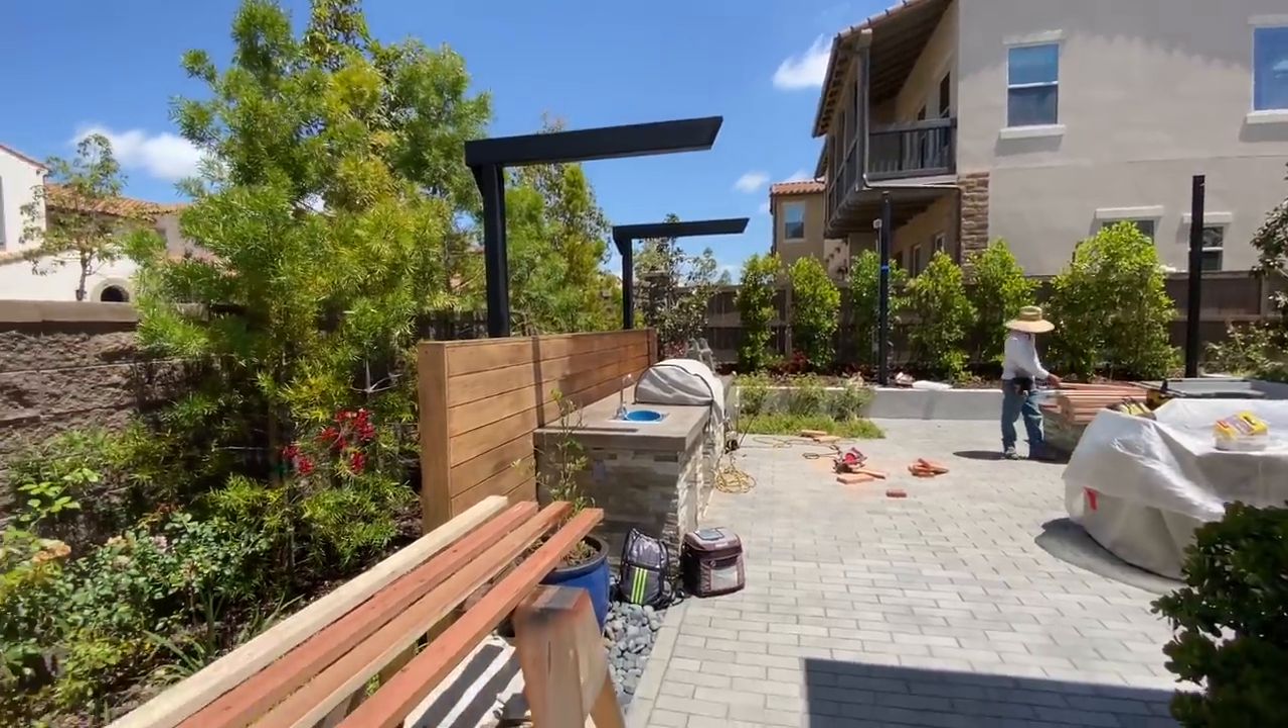Ya tenemos puesto lo que son las vigas tenemos puestos los postes ya está pintado.